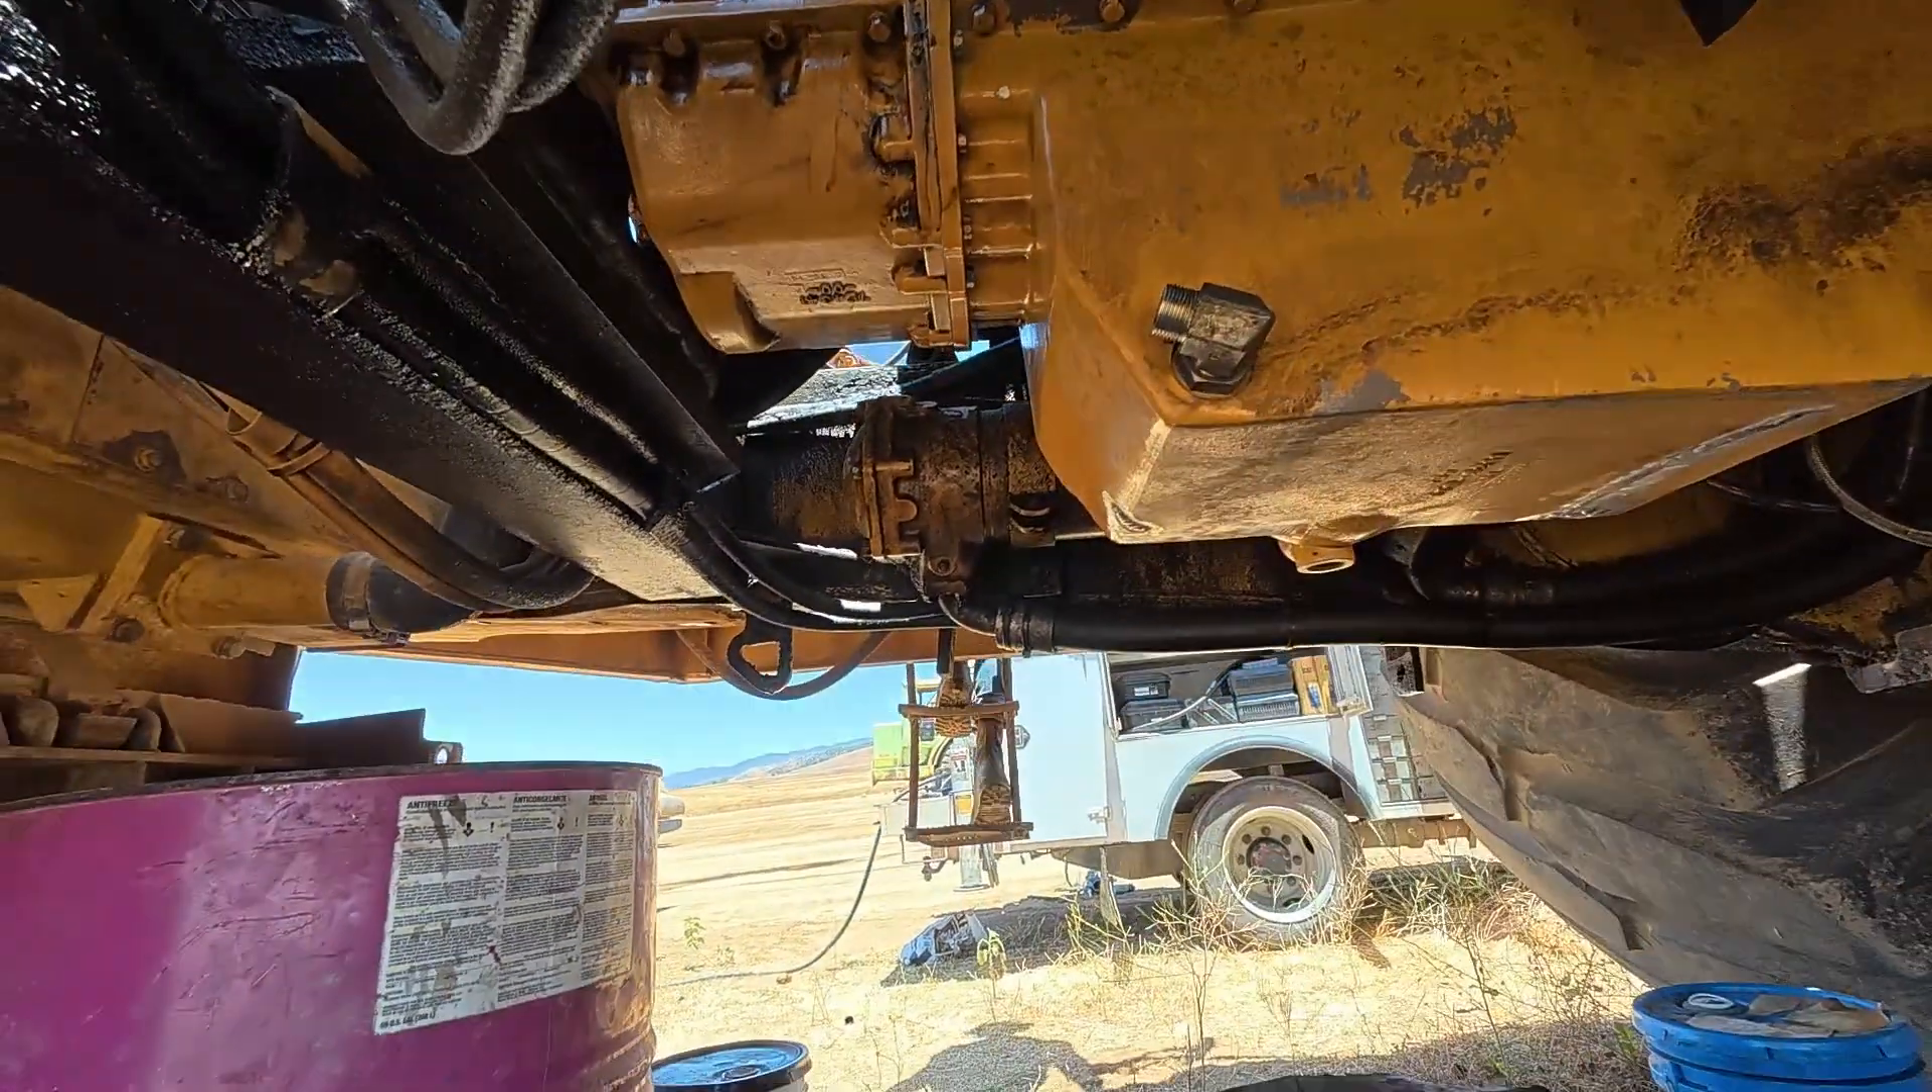I've got the oil pan in place i still have to hook the drain hose to it.